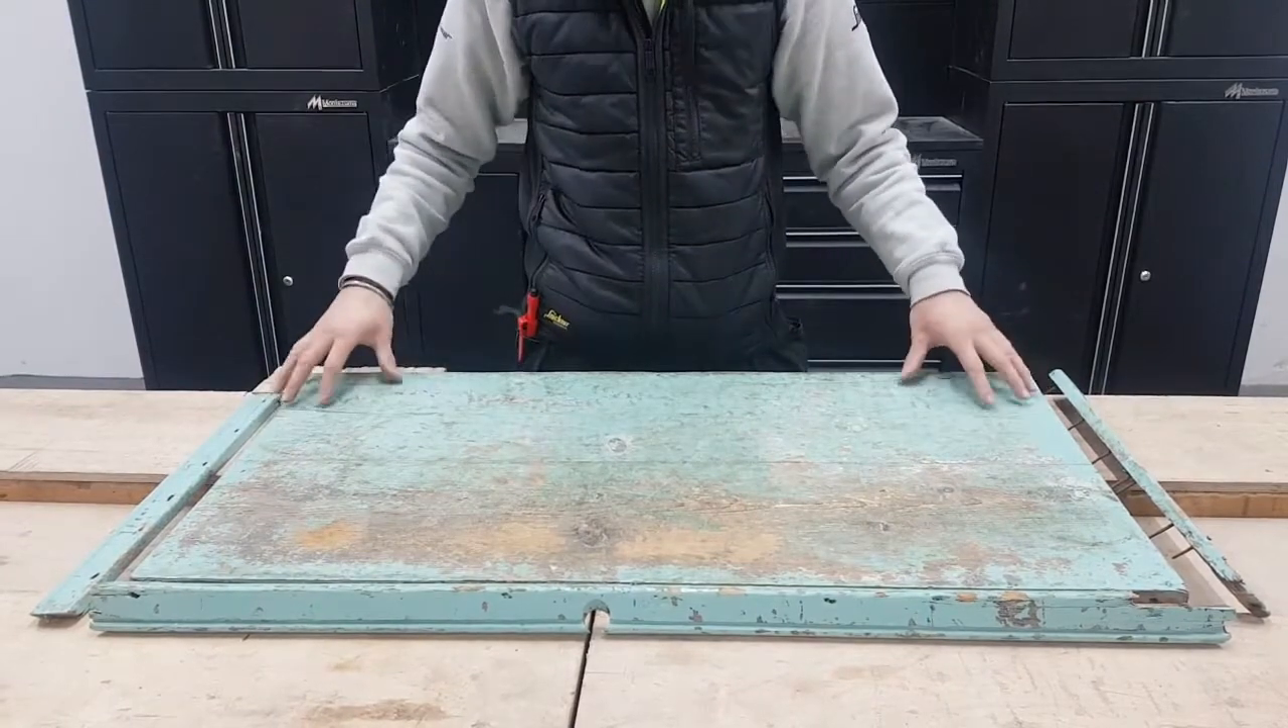I've taken the lid off the trunk and i've also removed the timber moulding that was nailed to the lid itself.